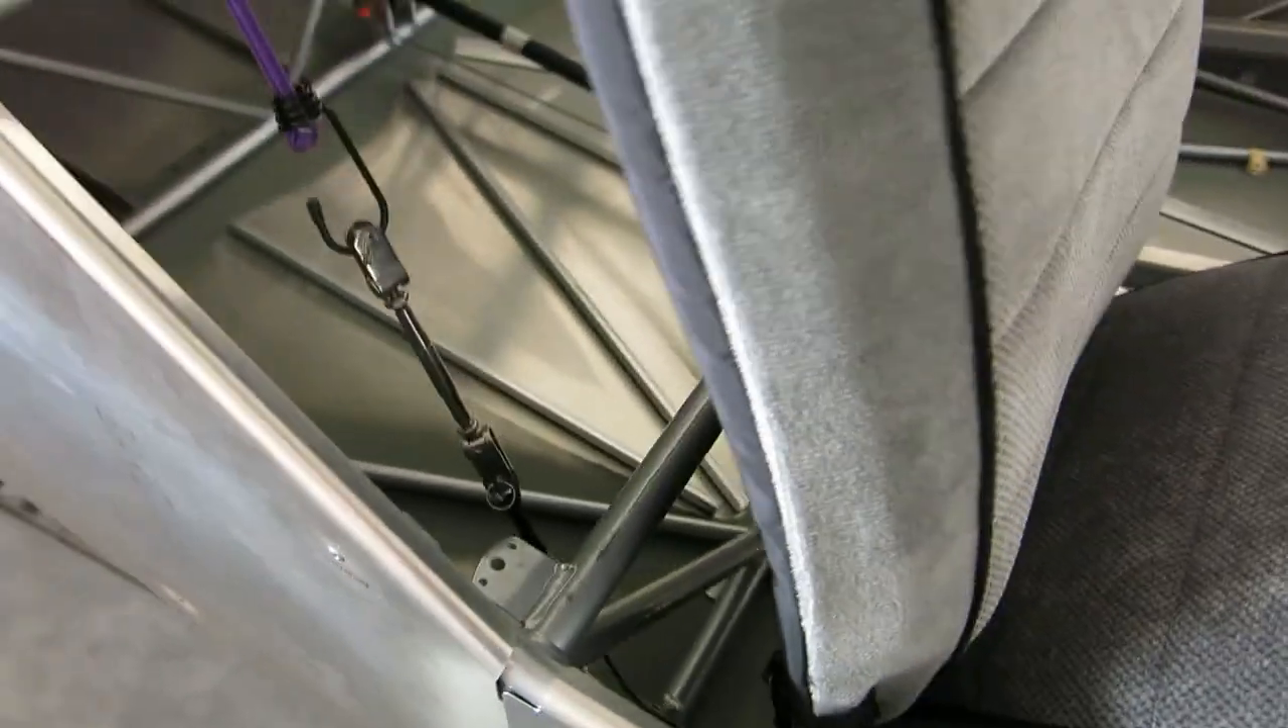I bungeed the cable up to the frame to the cage there.